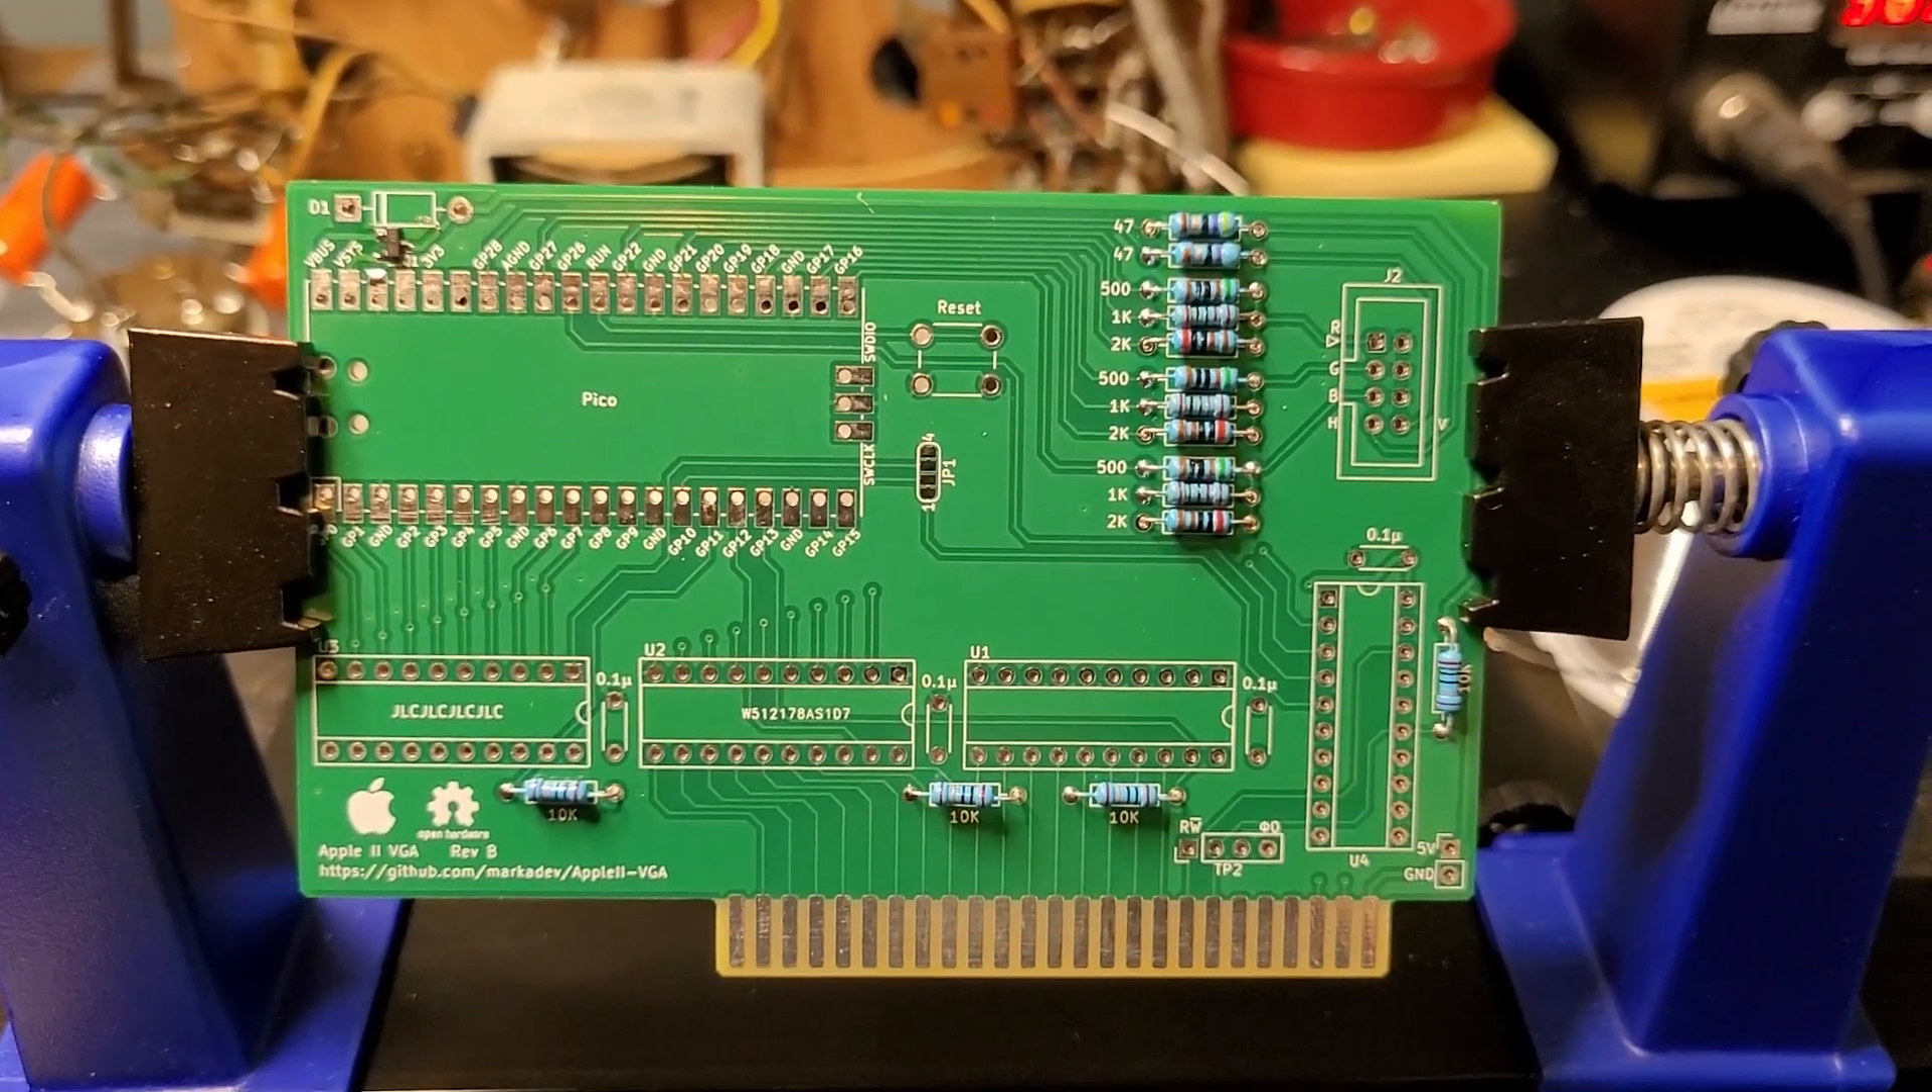I noticed I skipped installing the 10K resistors. Those are in now, and next up we have four little 0 .1 microfarad capacitors.